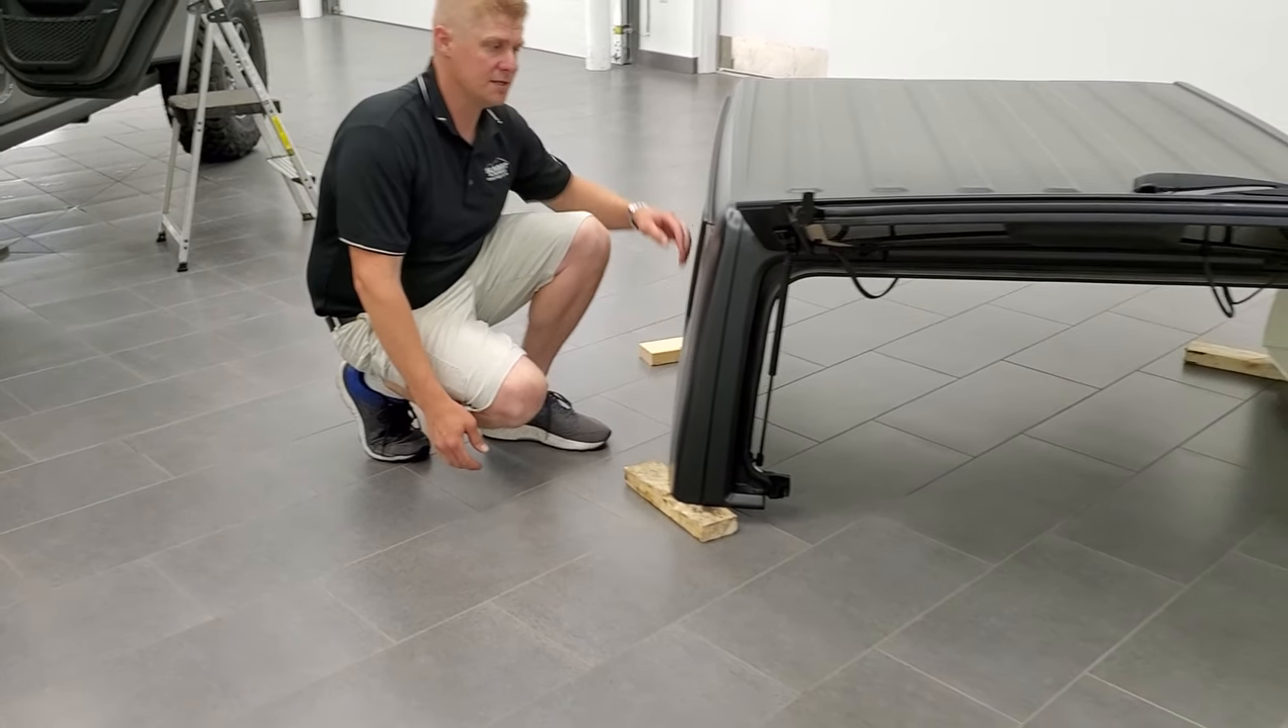And now you have your hardtop off.